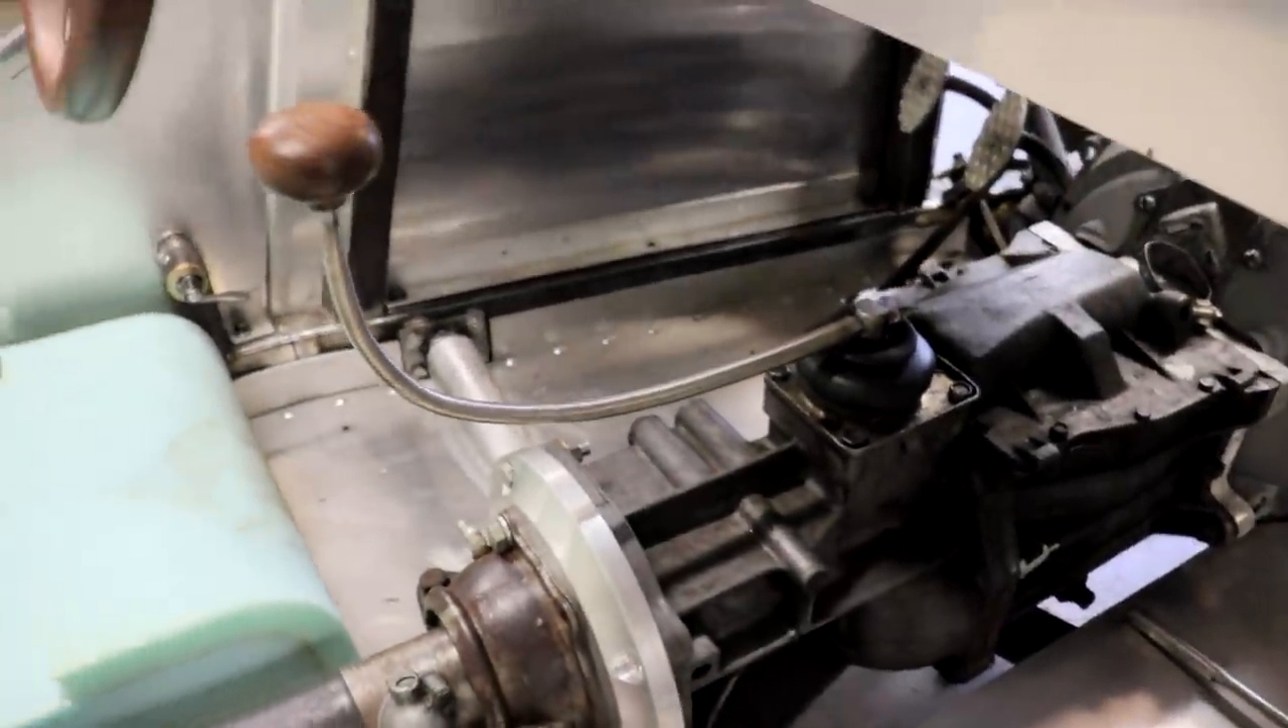Alright, so I got the shifter arm in there all assembled now, and I think it turned out pretty good.